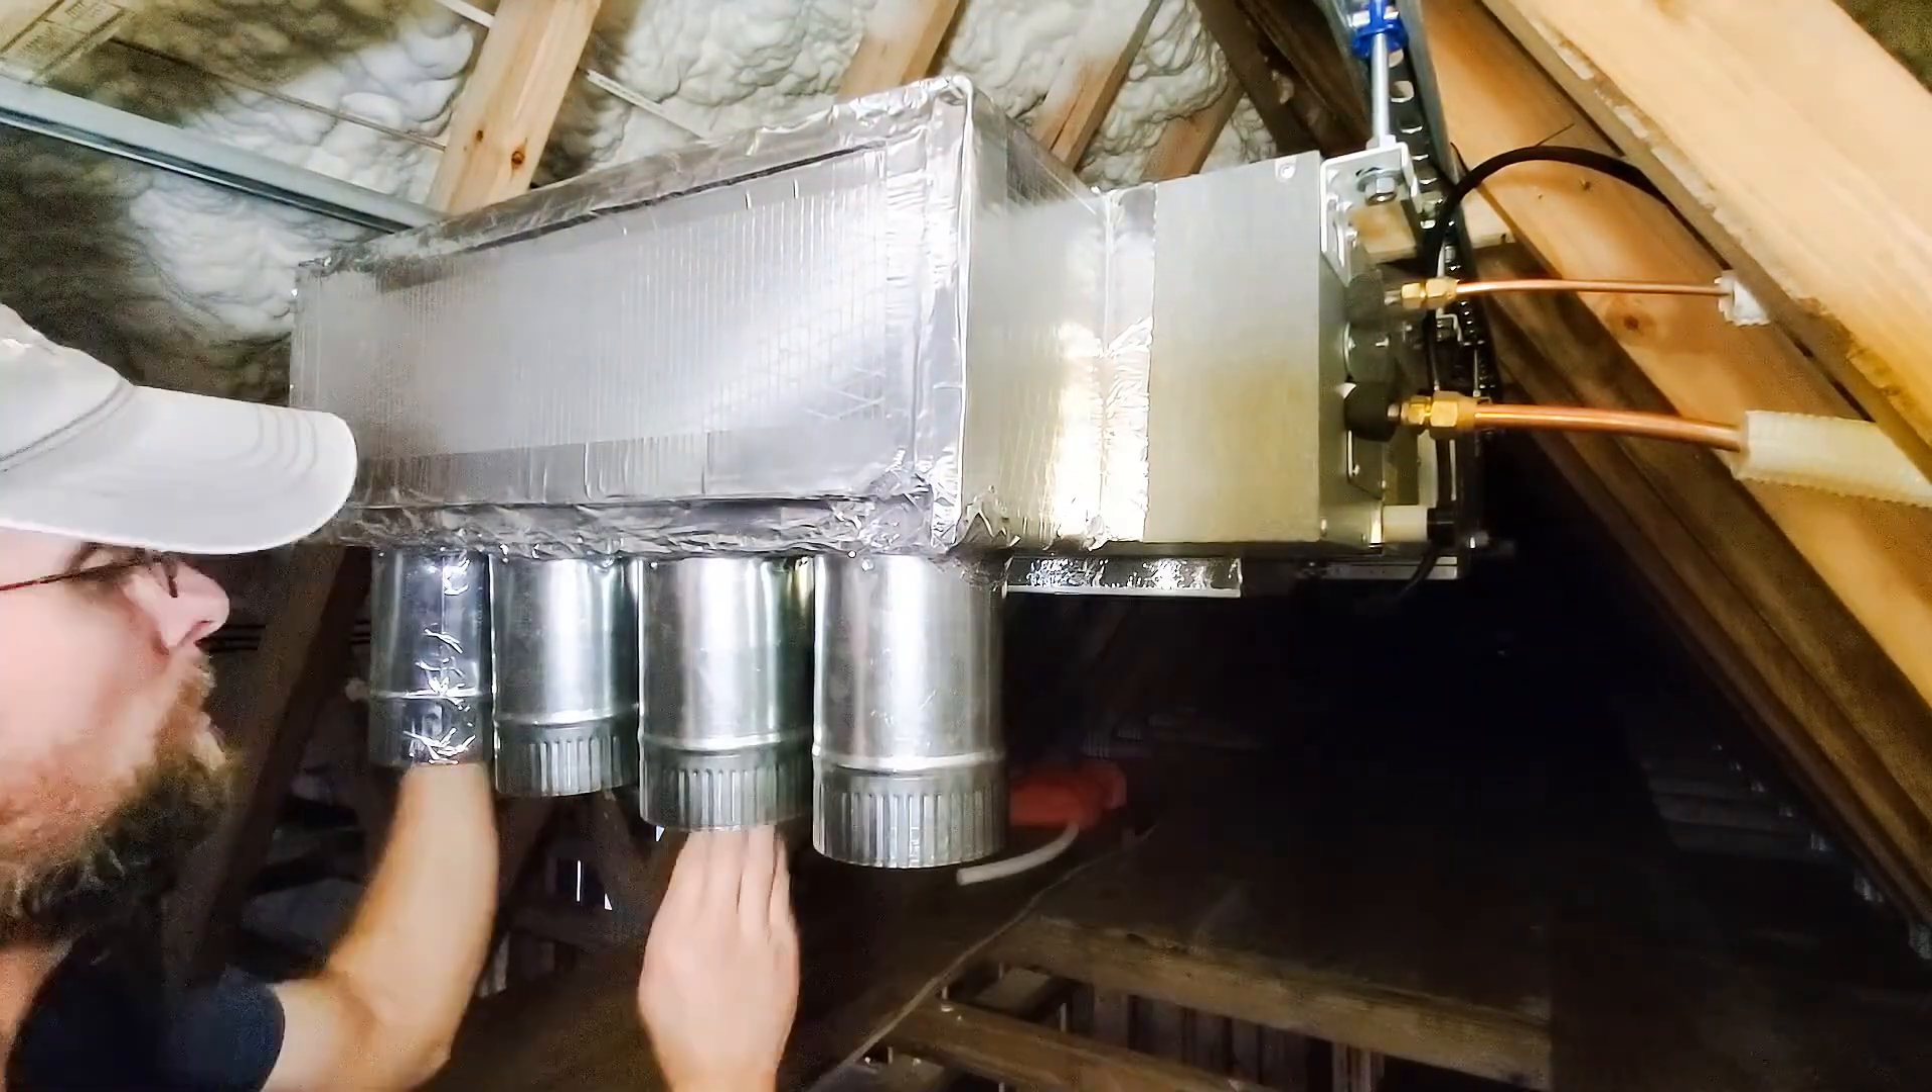Okay, it's finished putting the new plenum up.